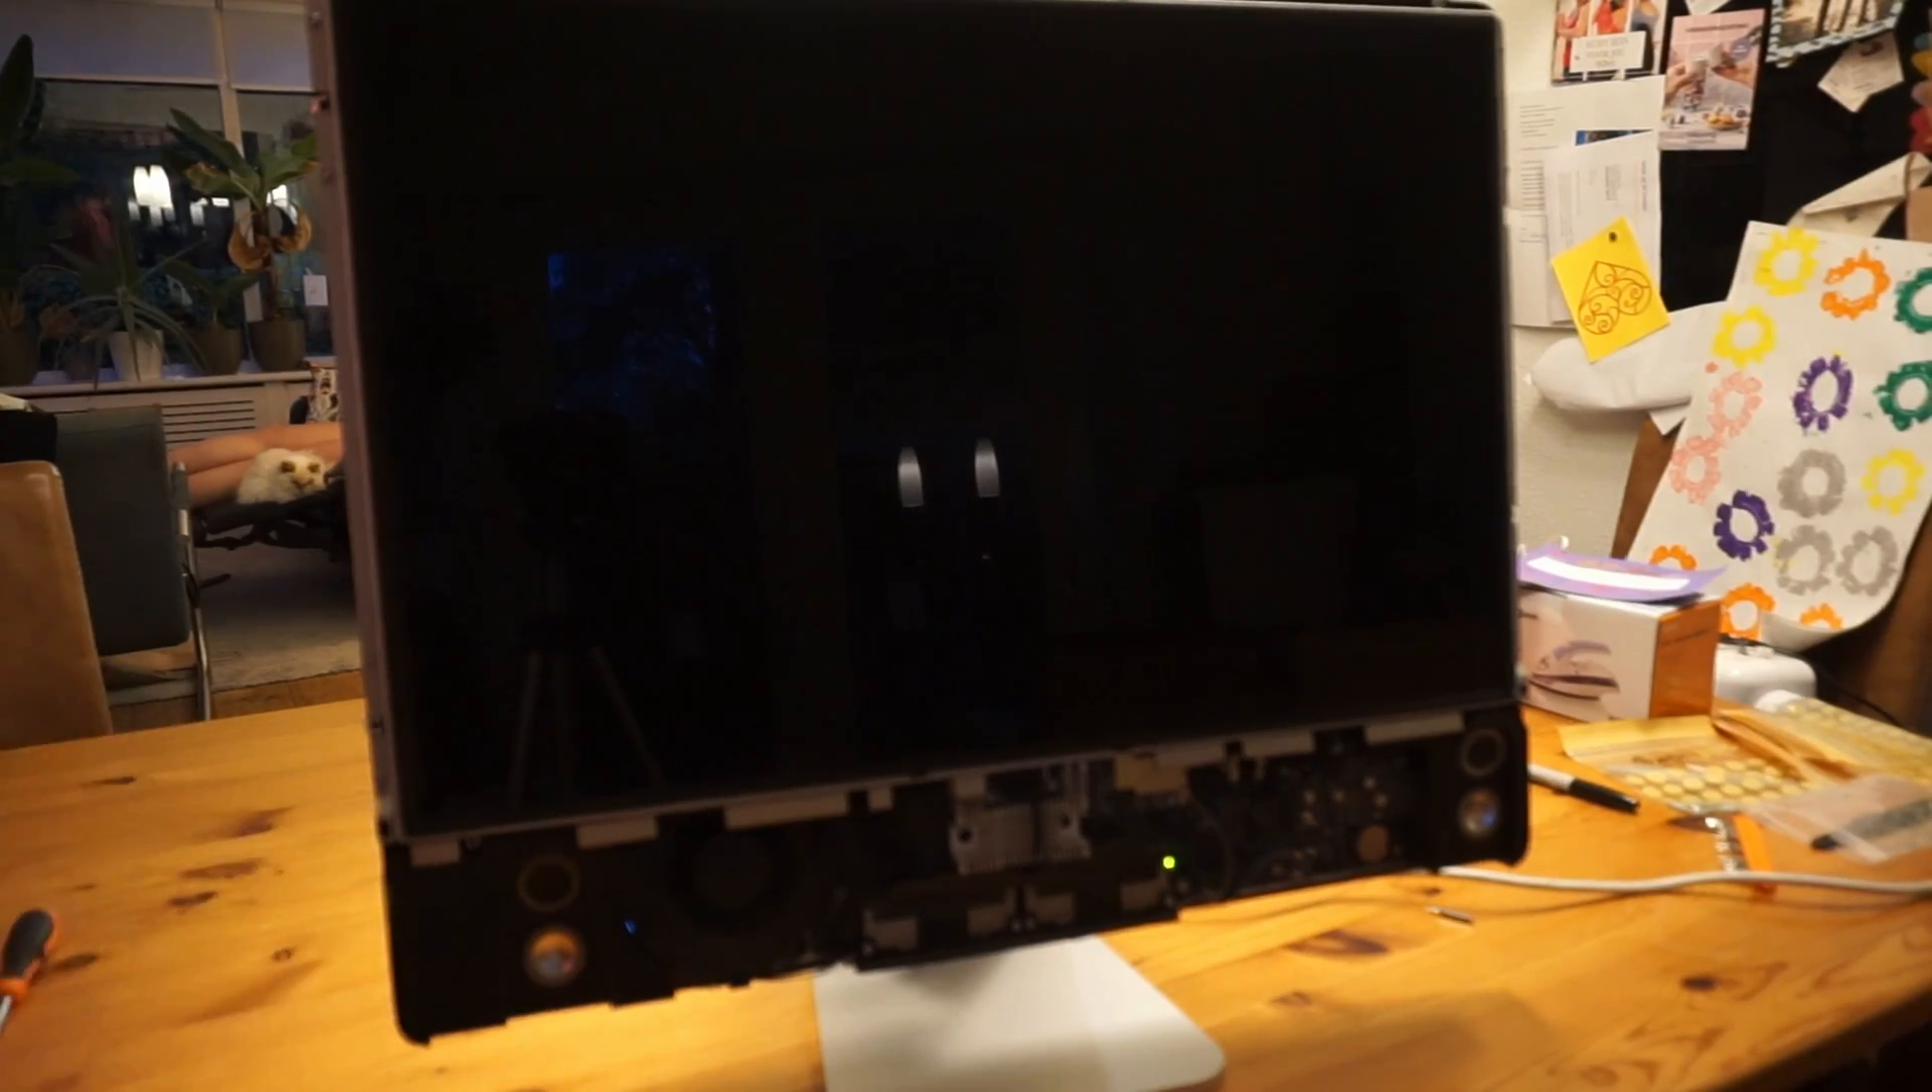Next I put everything together in reverse order but I didn't put the bezel and the glass back yet.